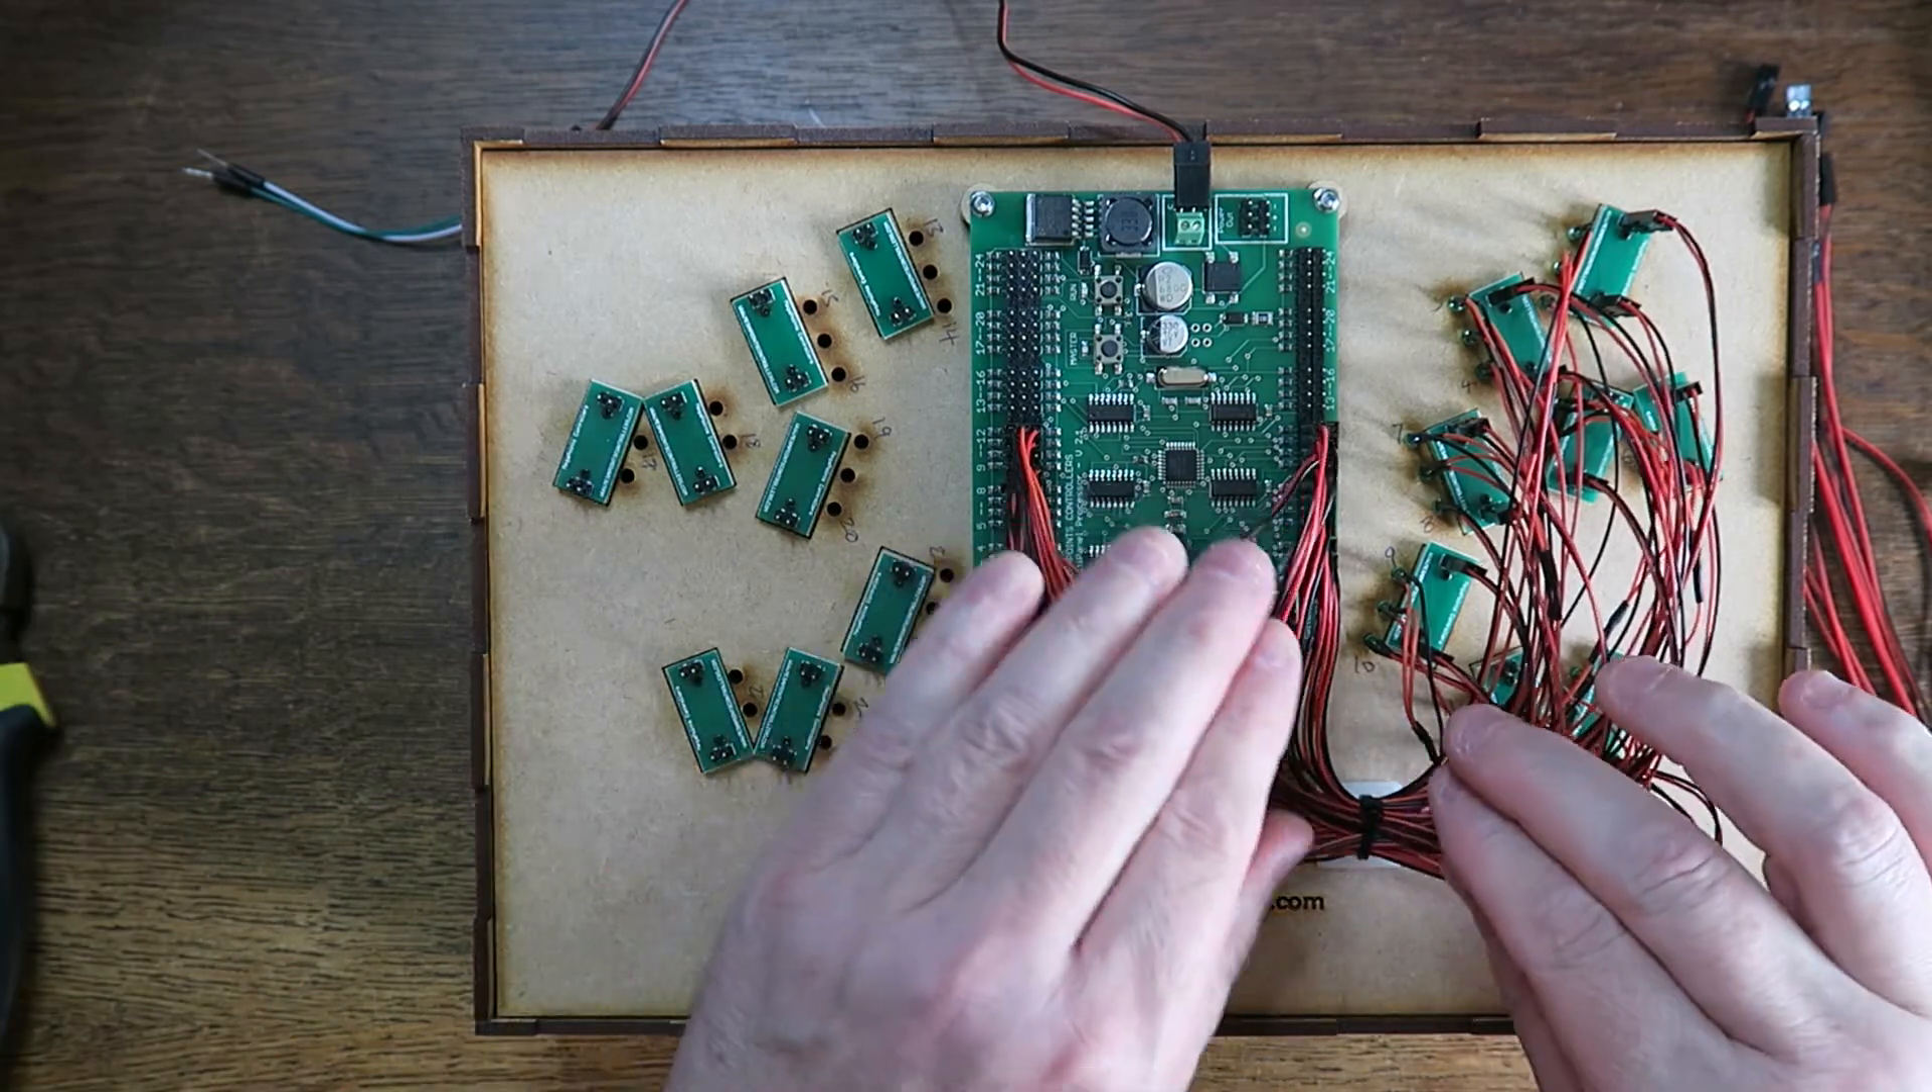So there's half the panel wired right let's do the other half.